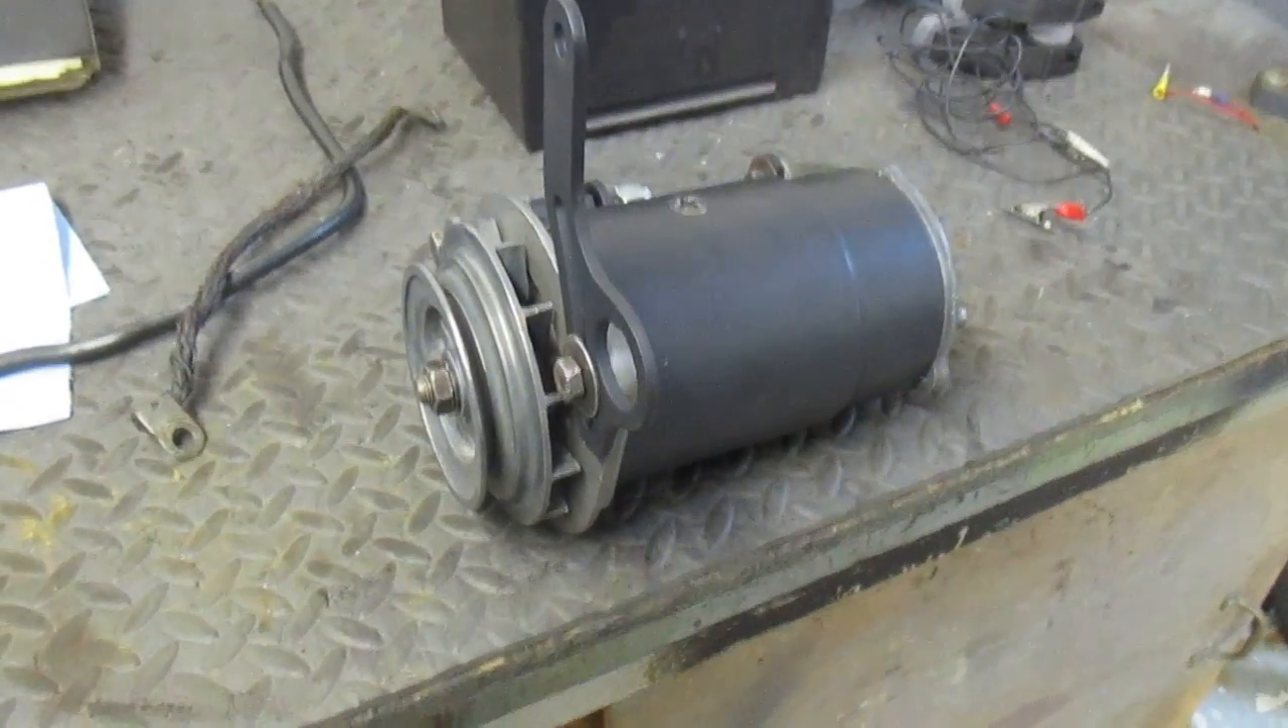I've got the generator all back together even some of the mounting hardware as it's going to go attached to the block.